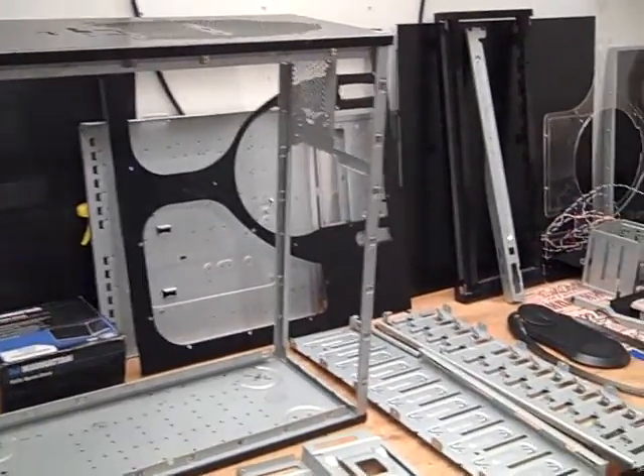This case is completely pulled apart at least mostly pulled apart.